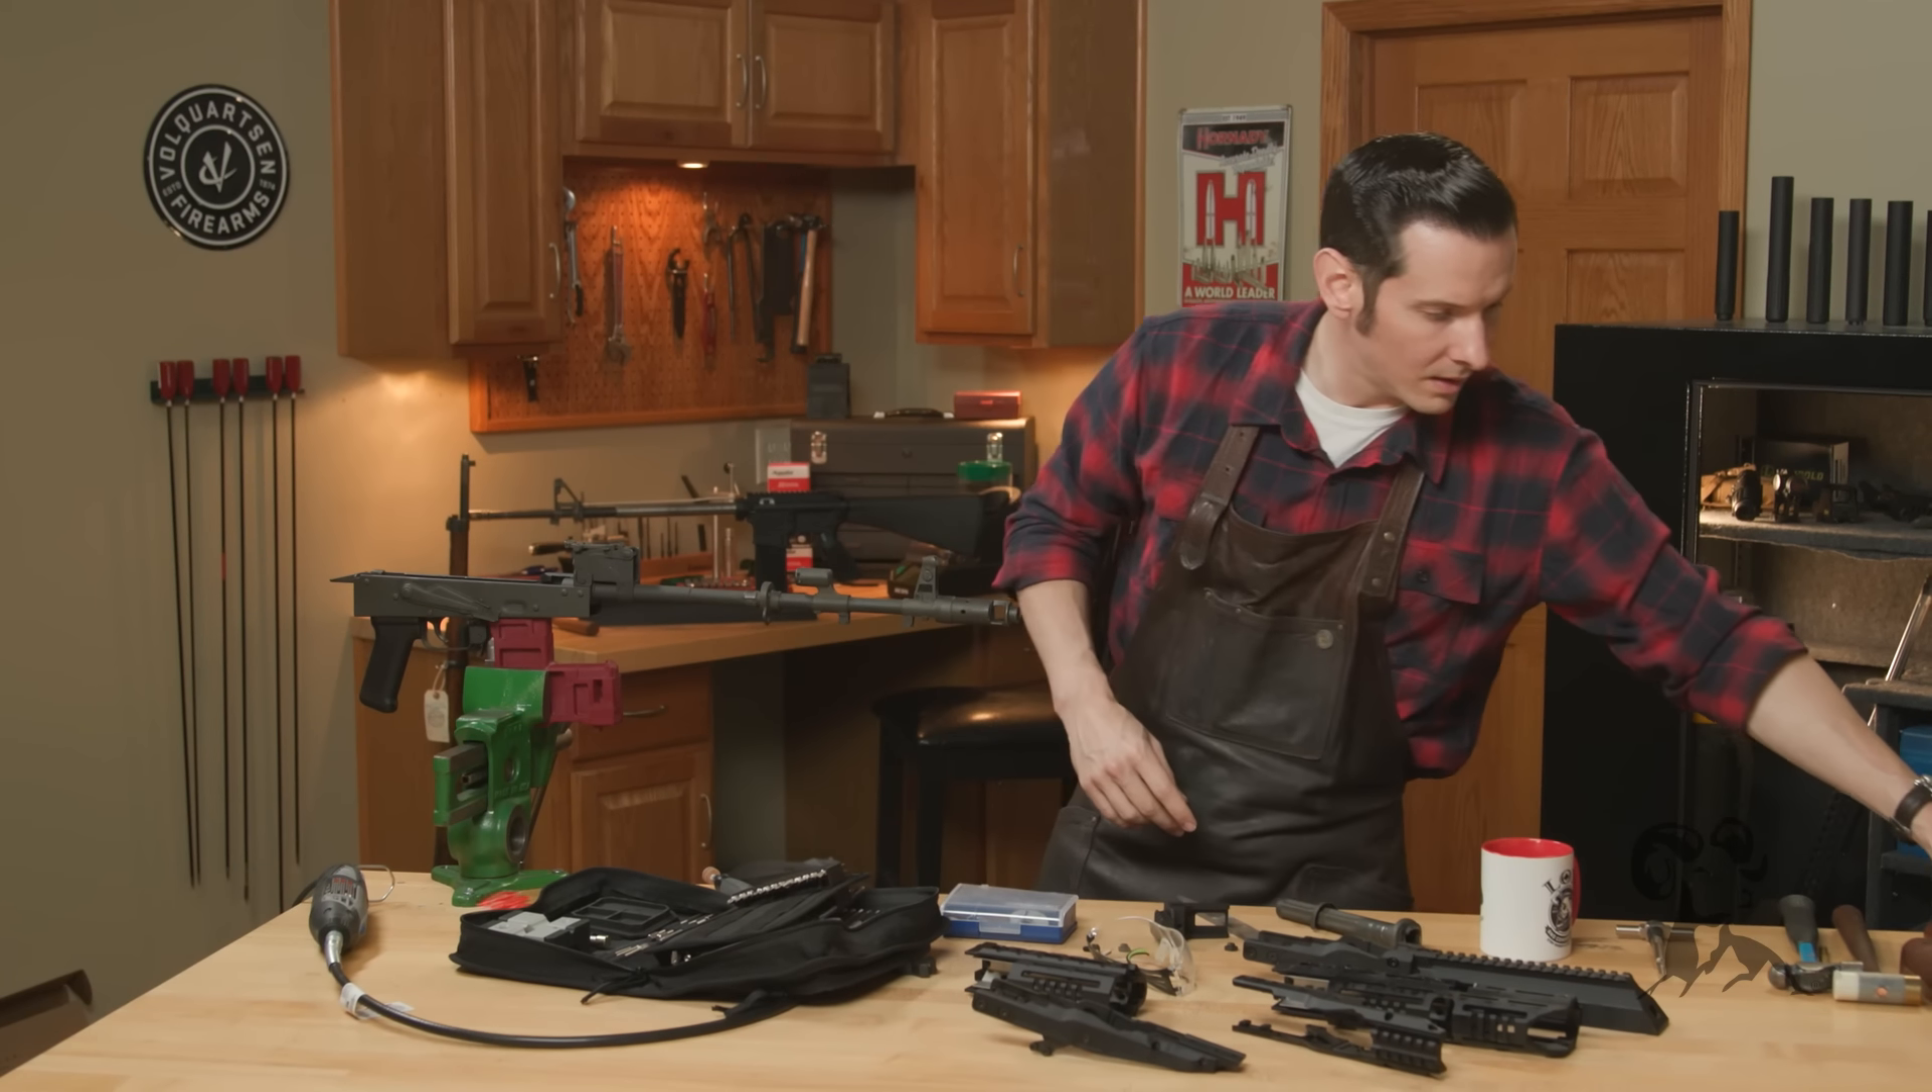Now our stock is removed. All right. So now we just need to remove the grip.